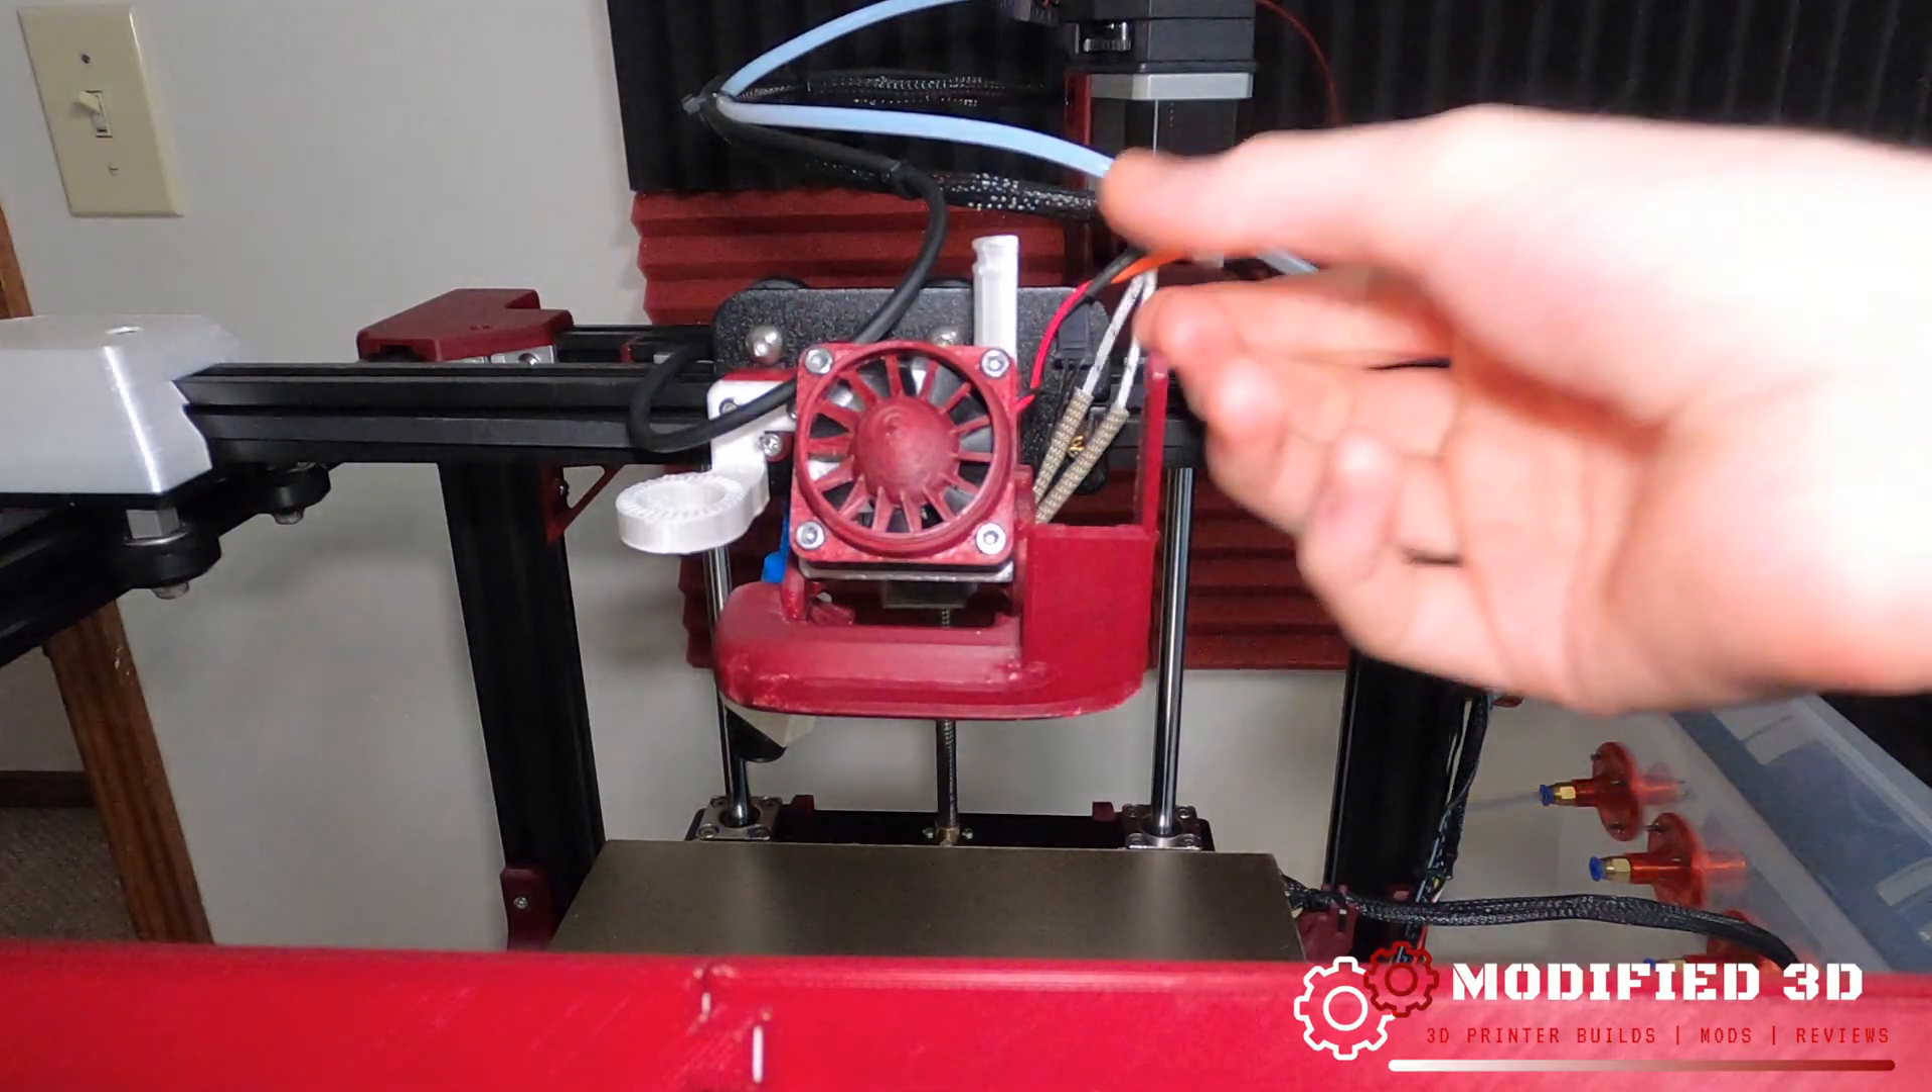And we can go ahead and swap this over to the Hero Me Gen 5. So we got our fan in place.